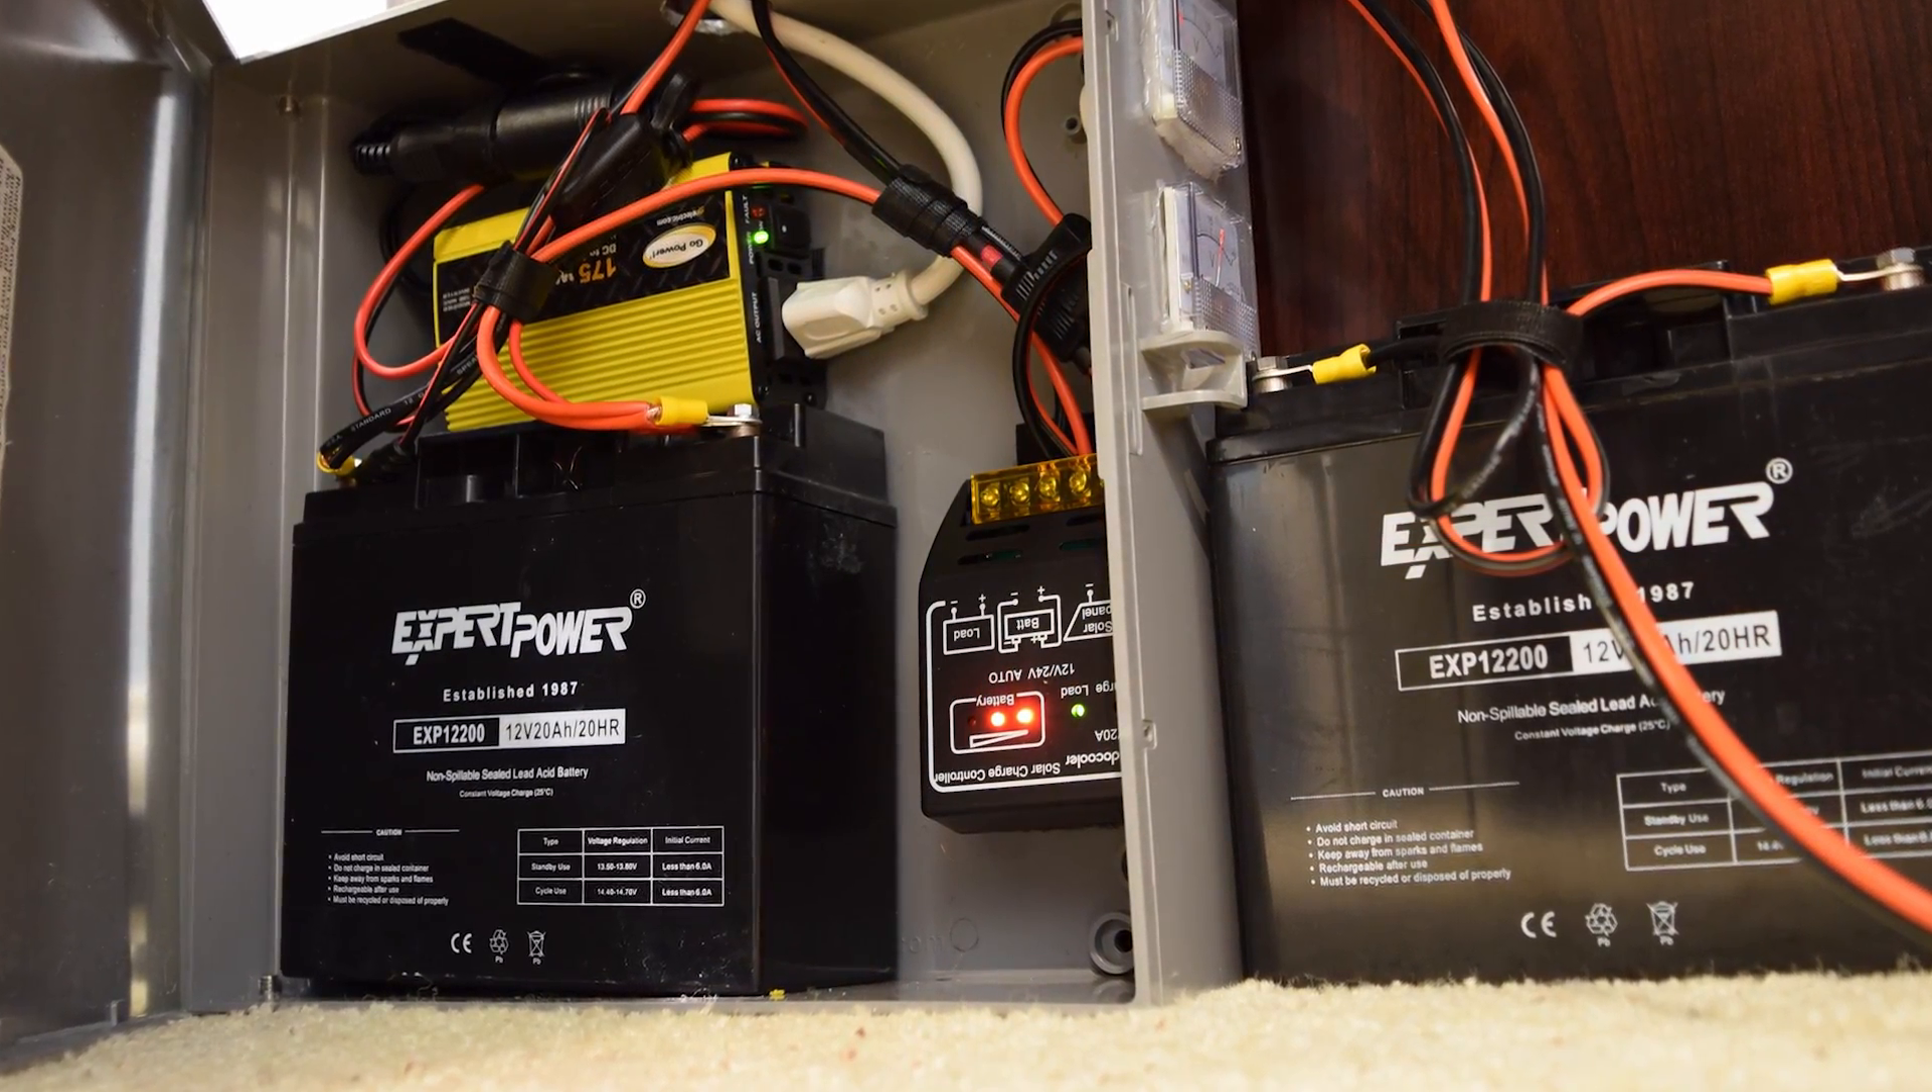The second battery is now installed. It only took like 15 minutes. And now, the solar system has a total capacity of 40 amp hours as far as the battery bank is concerned.